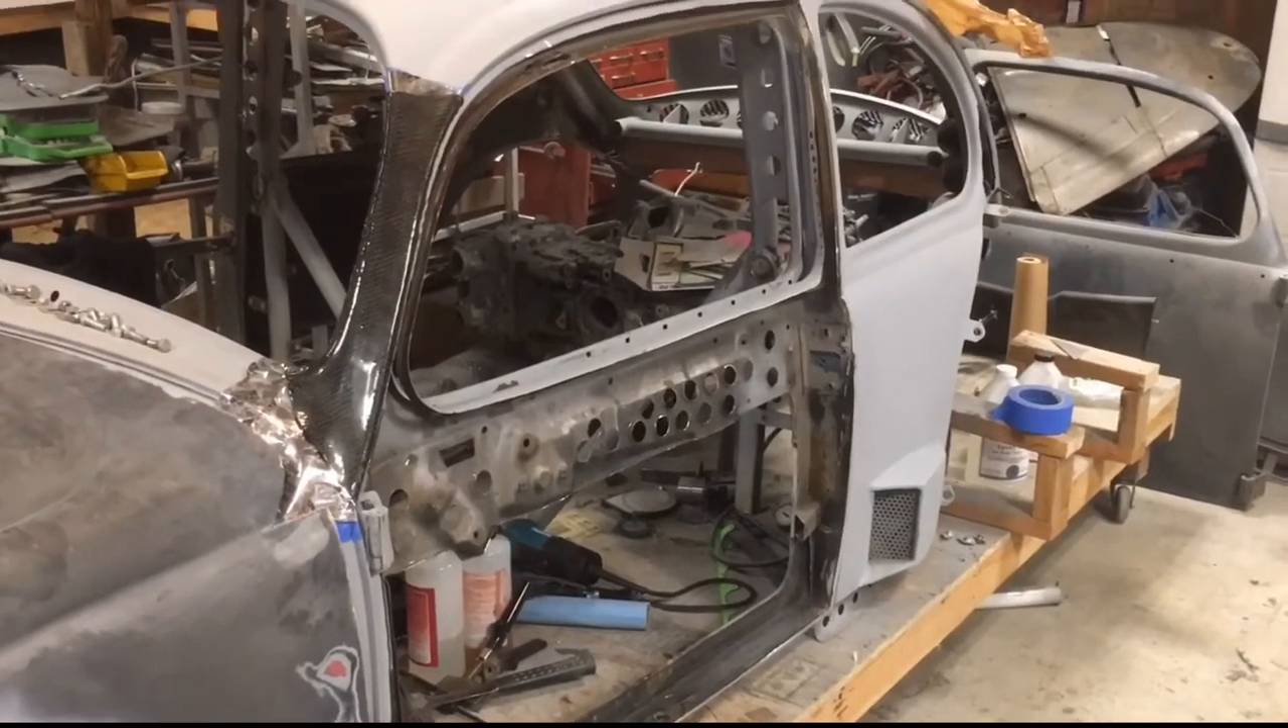I got the door skin cut off. It looks pretty funny with no door skin on it.